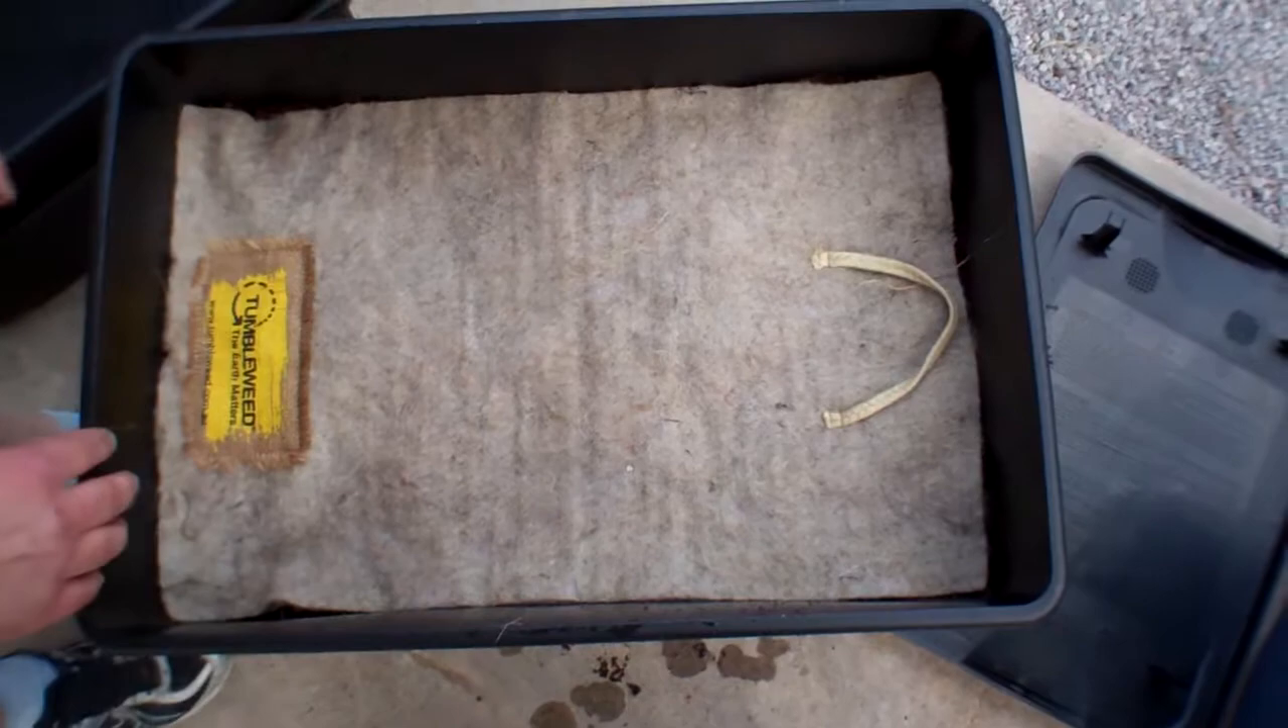Right so the only thing left to do is put the lid on.